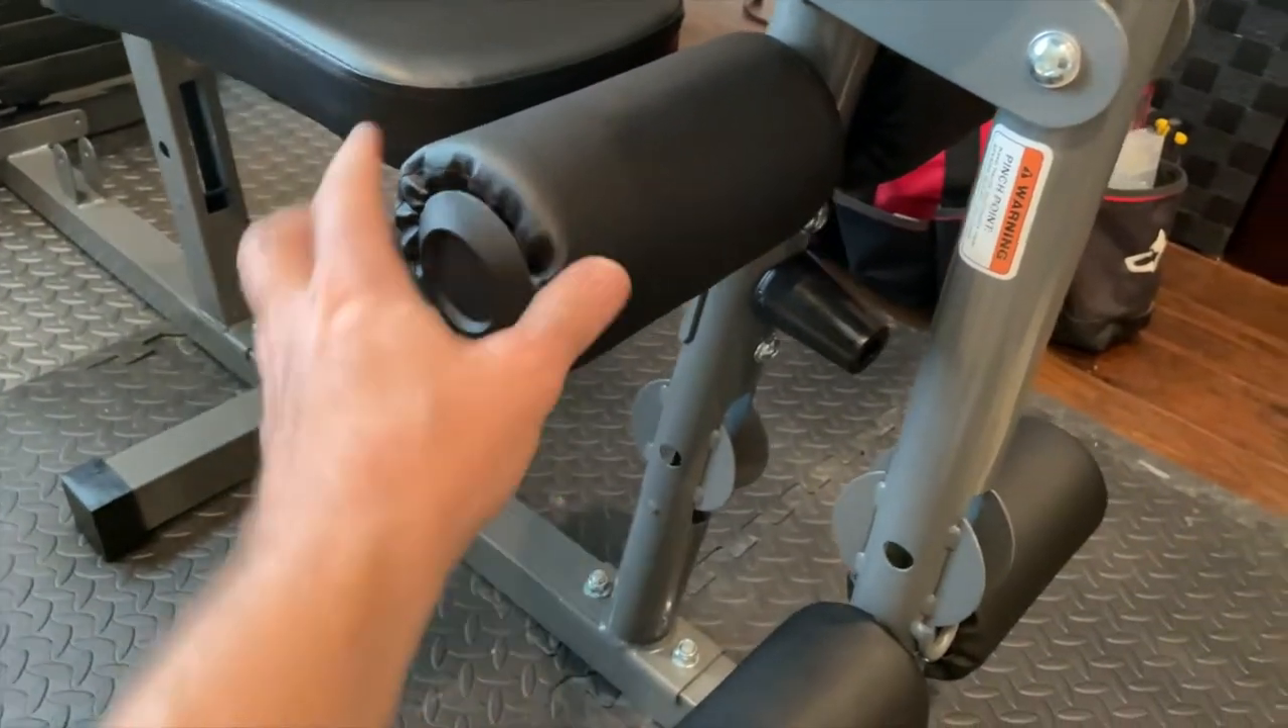We got the pads in place.